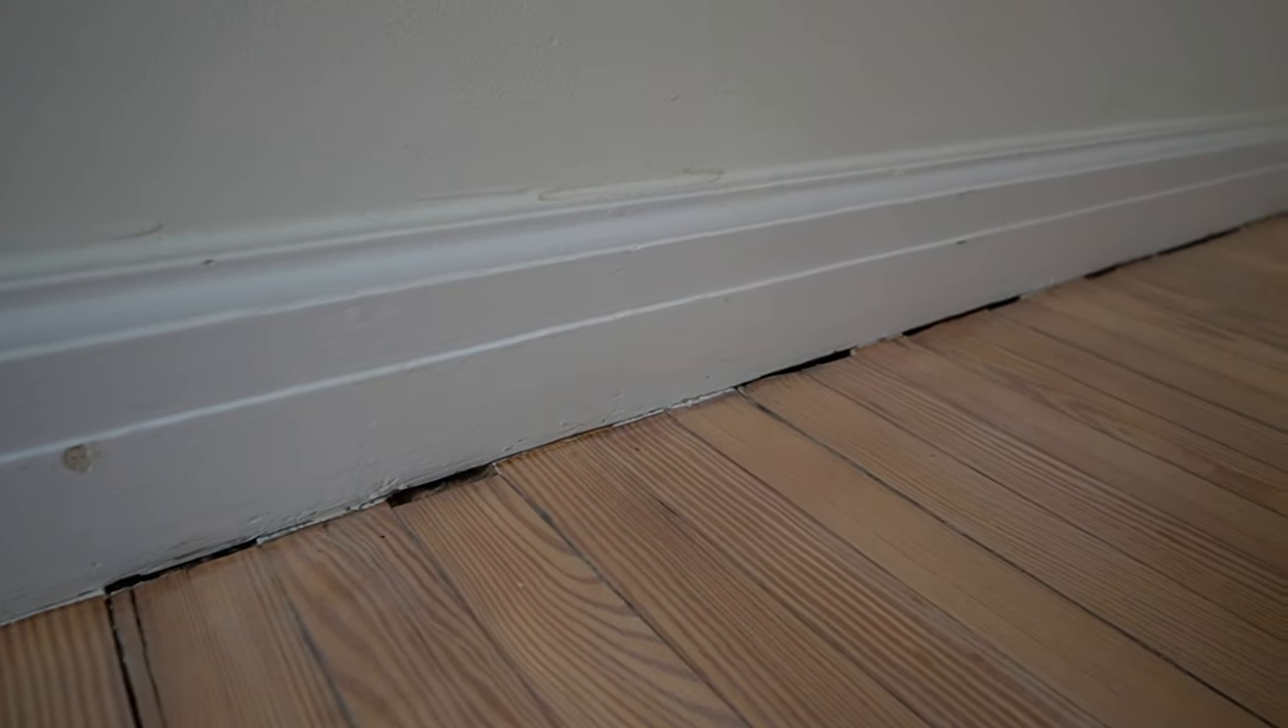And then as you can see there's gaps in between the baseboards and the flooring where I do need to still install some molding.